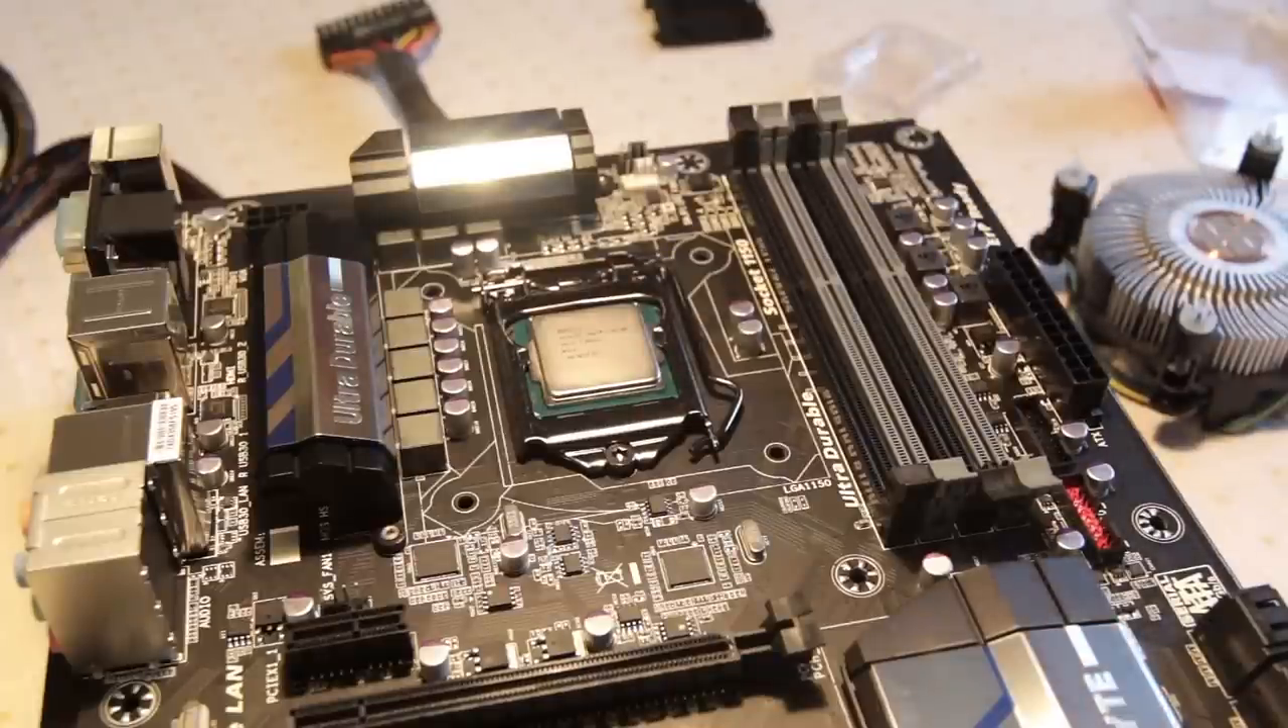And that's it. That's the CPU installed.